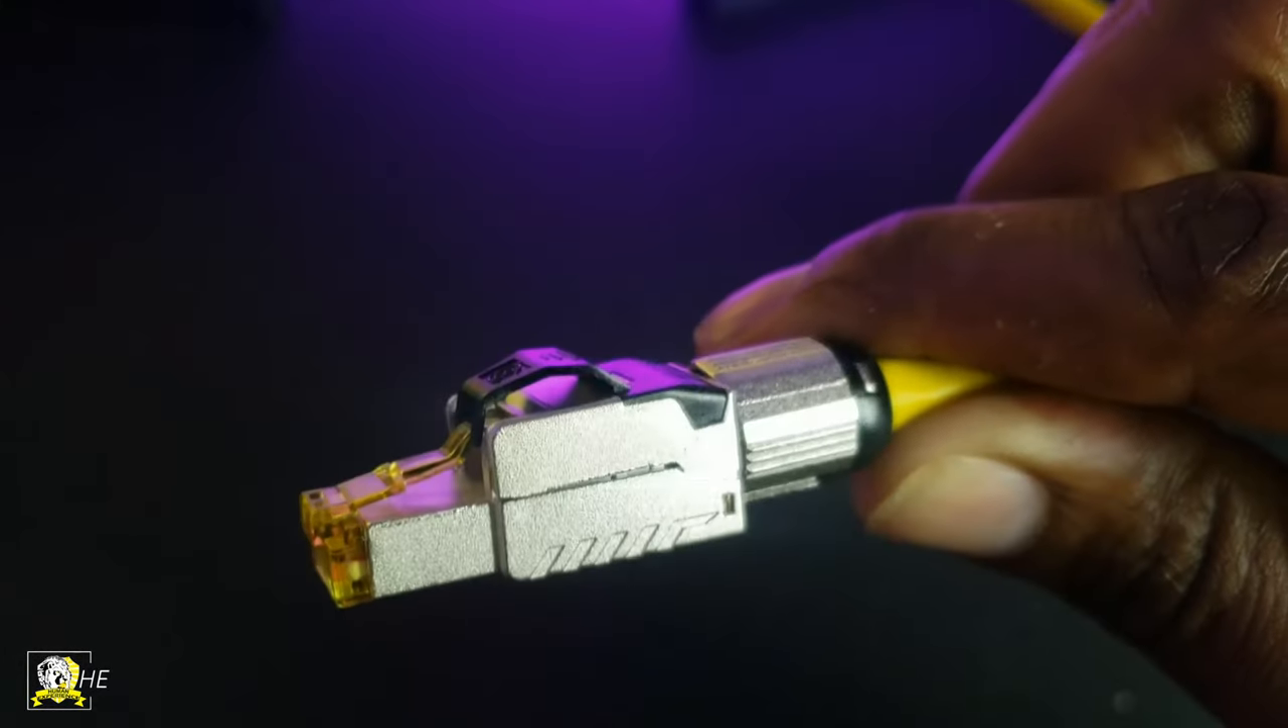You have officially attached a male connector to a CAT -8 cable.